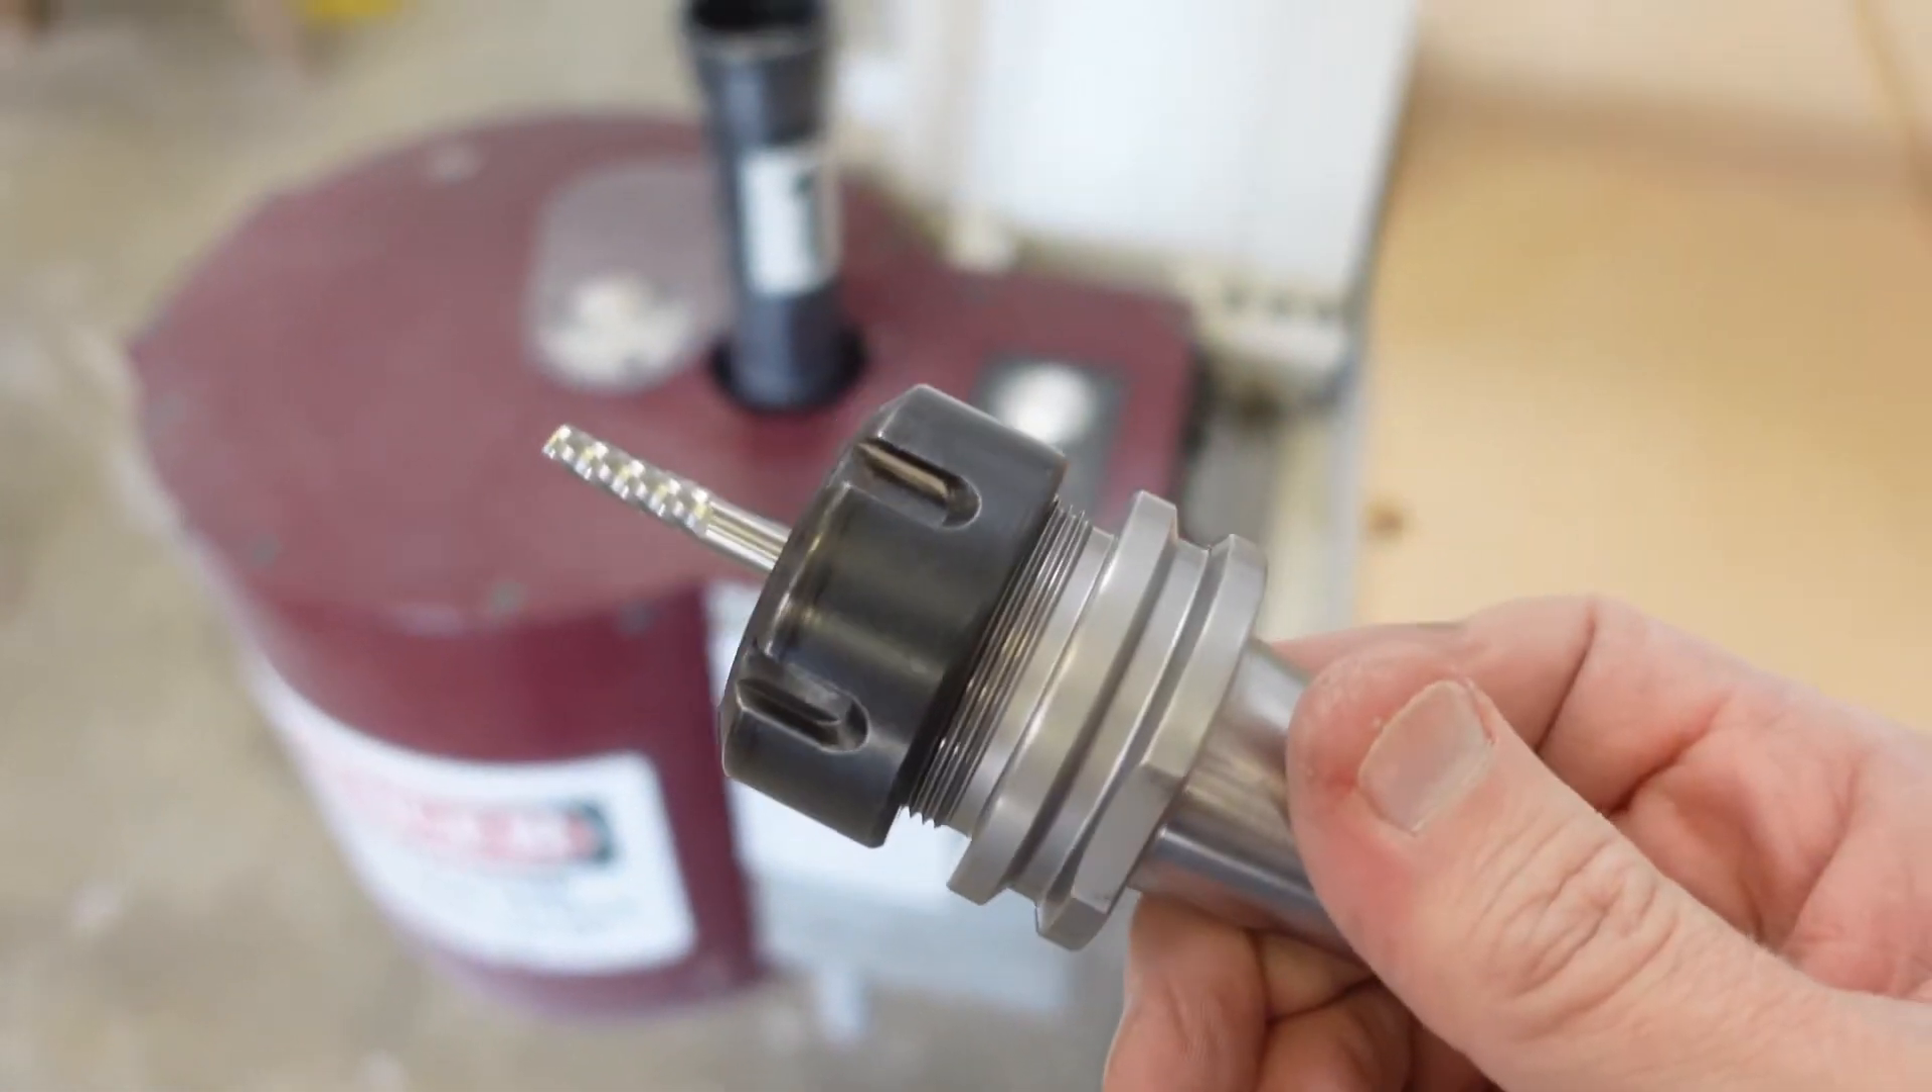So now we've got the new router bit on the collet and the tool holder and we're going to put it back inside the tool changer here.